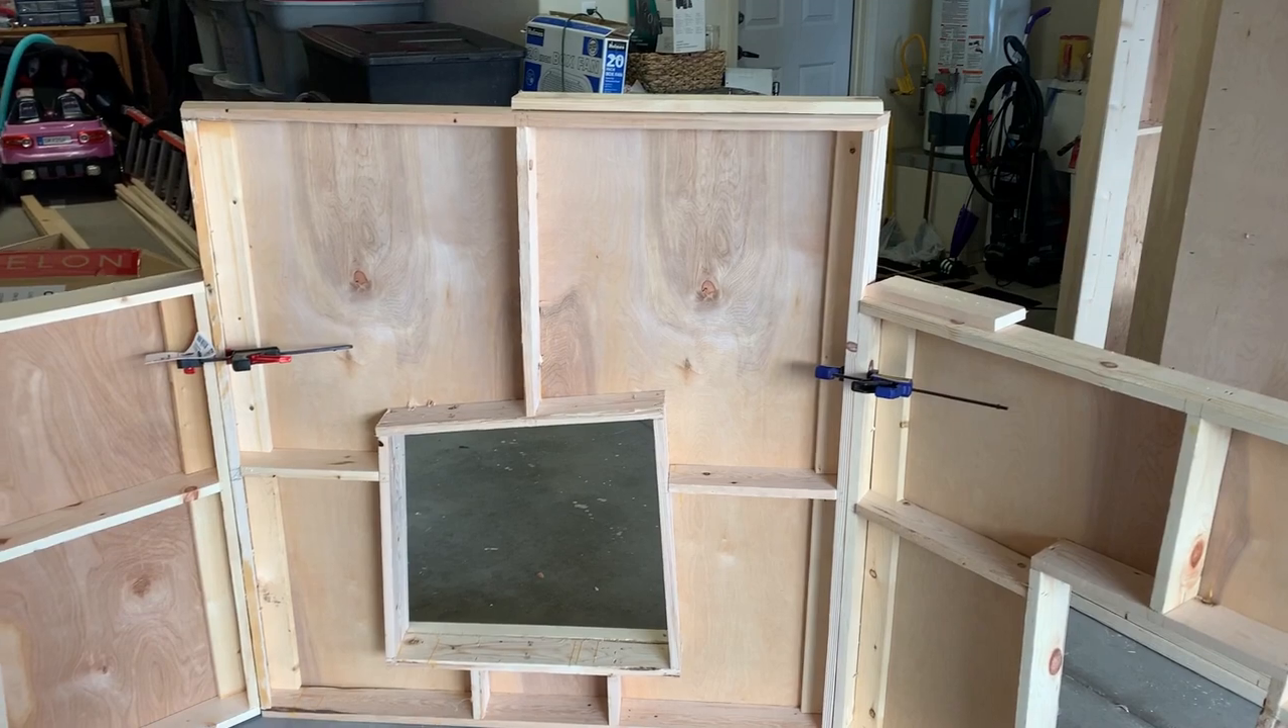I framed the perimeter out and then I laid out how I wanted the windows to look.